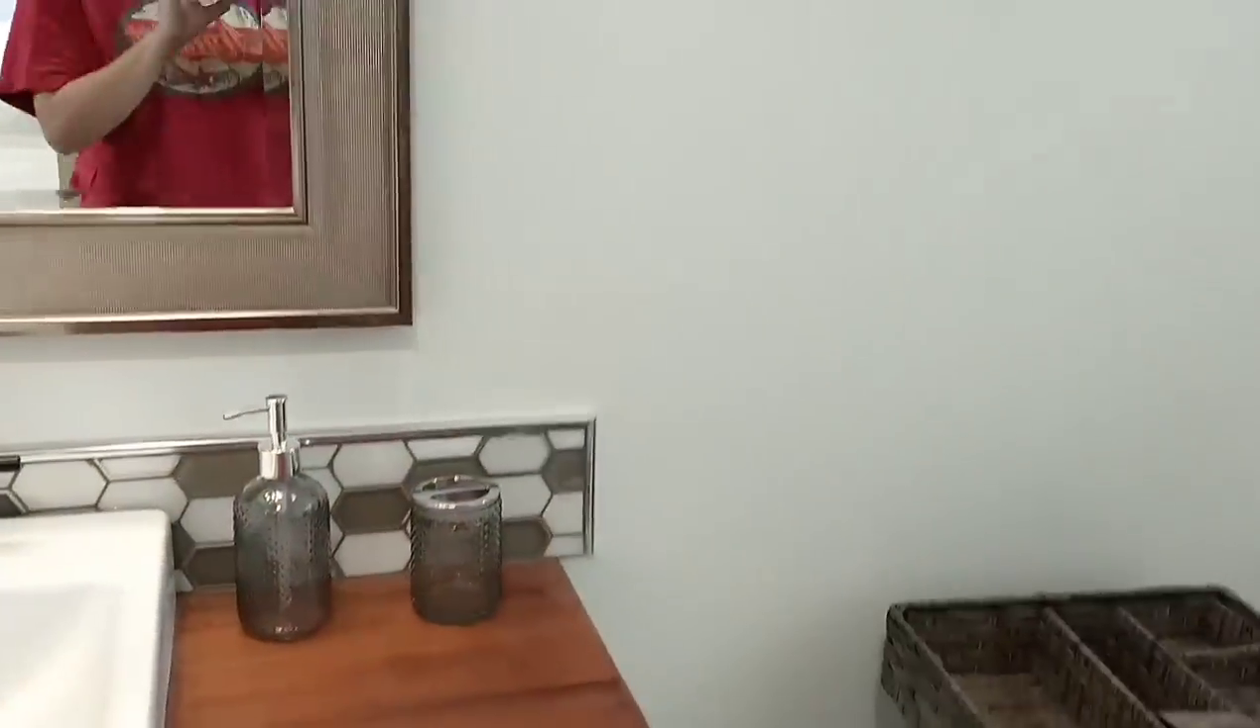I brought the backsplash out too far it goes past the edge of the mahogany there.